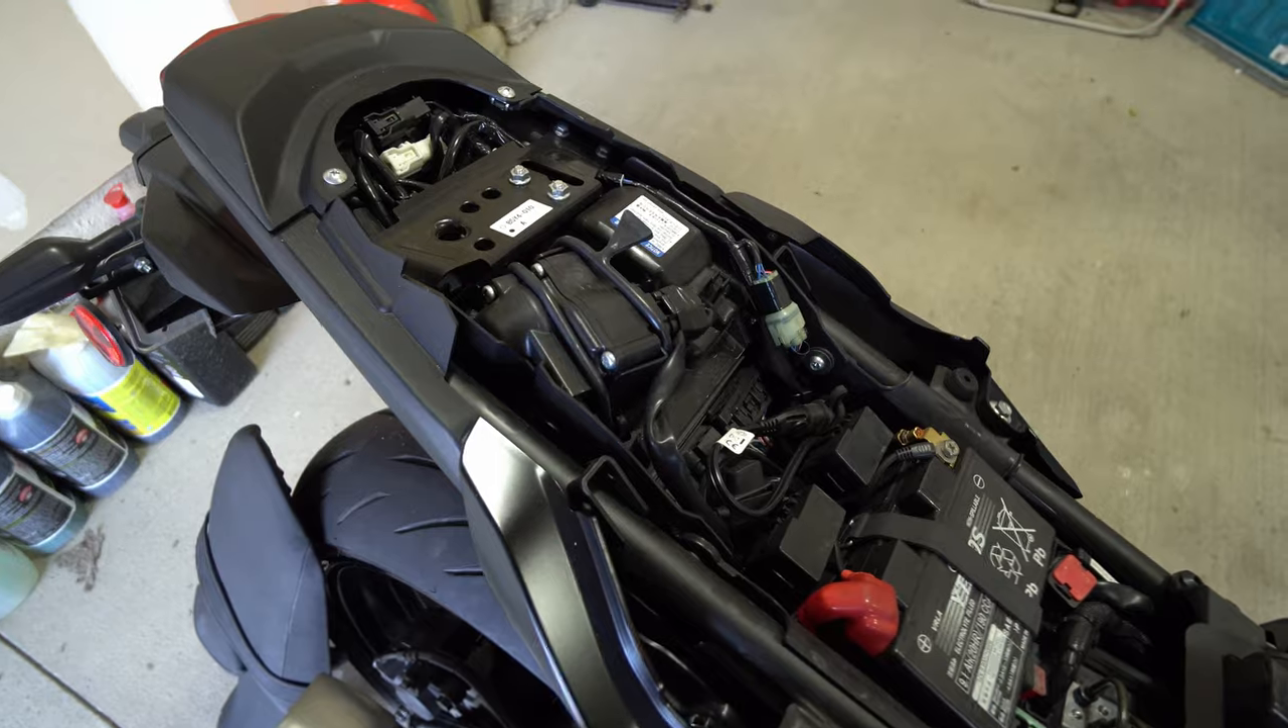All right i got the seat taken off.